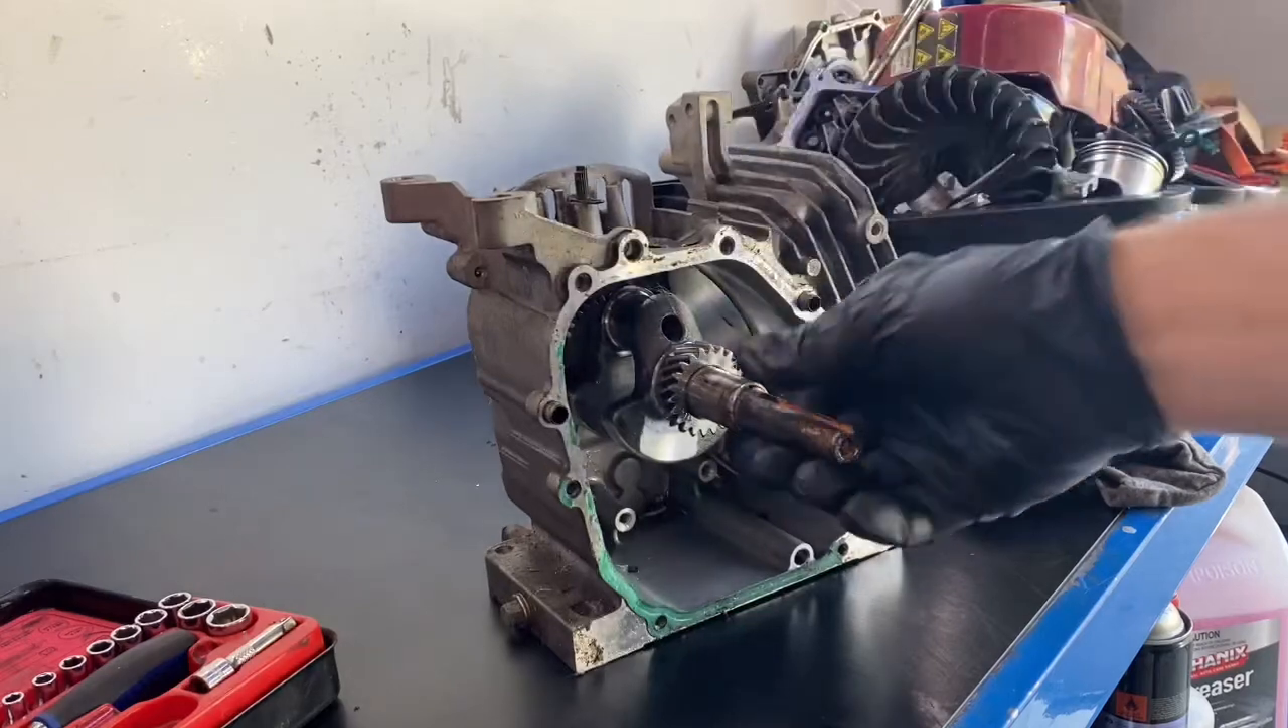Okay, the last thing to come out is the crankshaft here.